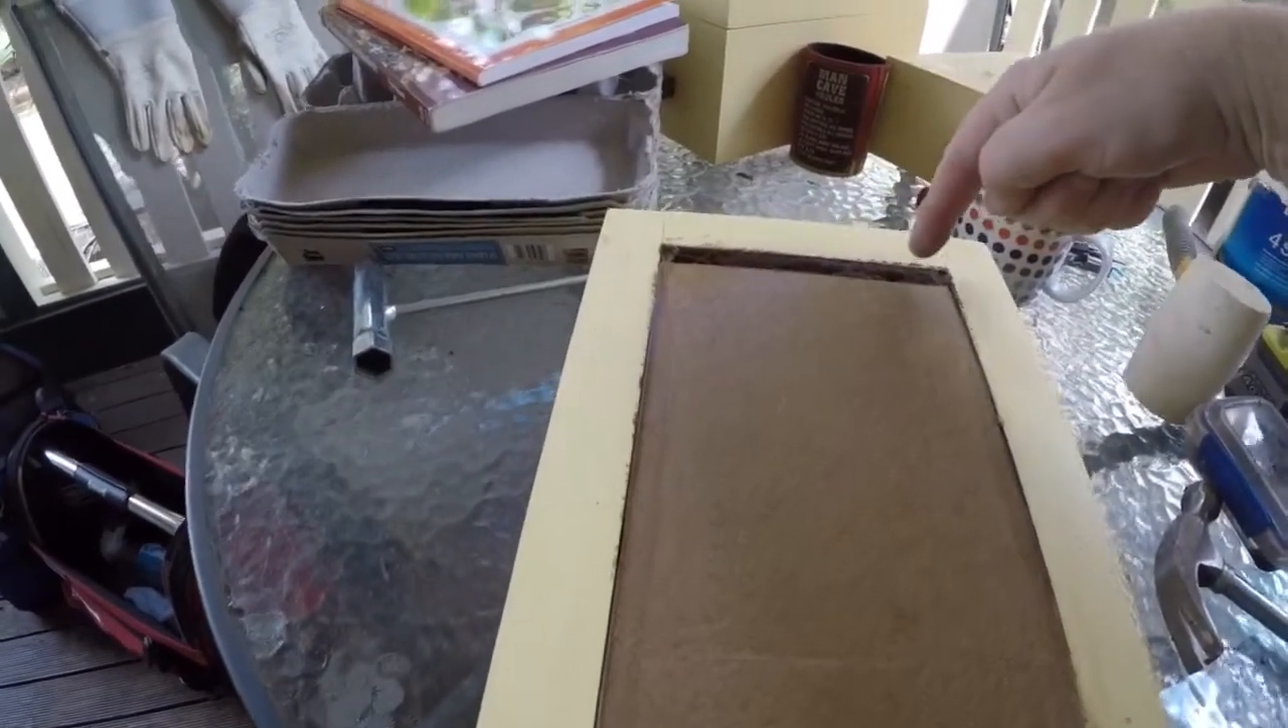And there's a gap at the back here, which has been propolised by the bees.